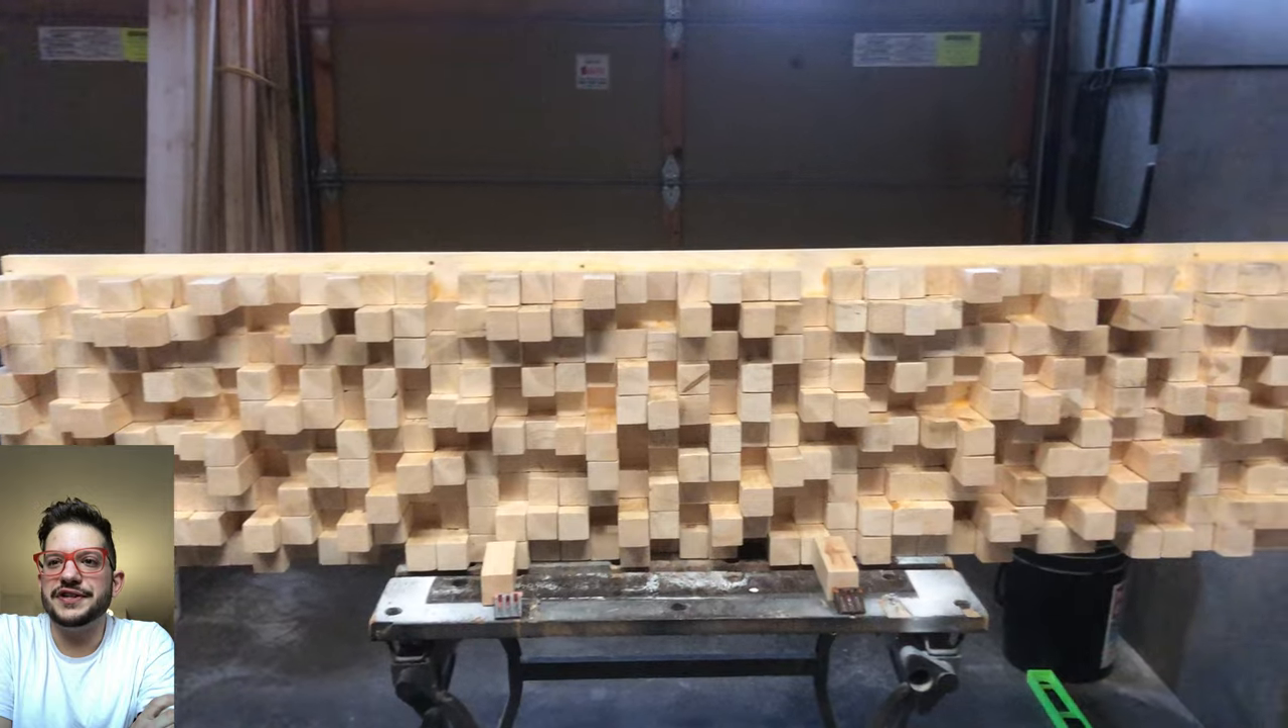There is the finished glued up diffuser.